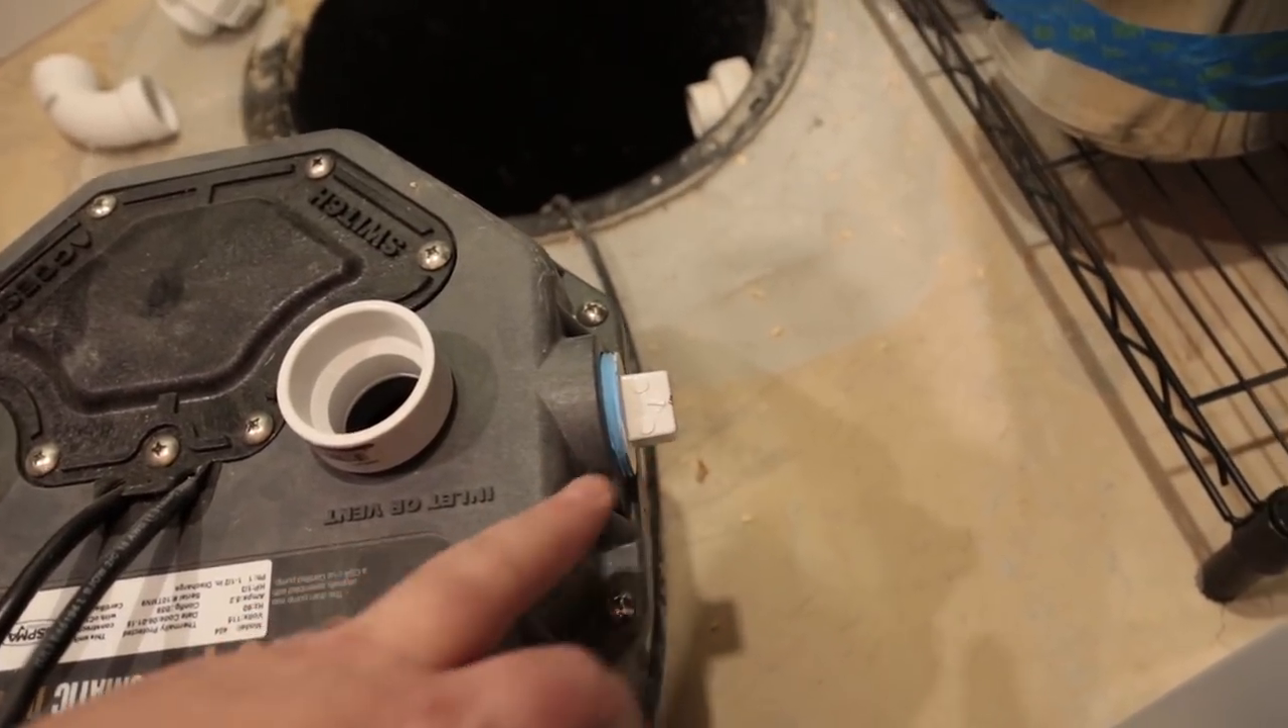So I've got the inlet on the top and then as you can see I plugged off the side here.